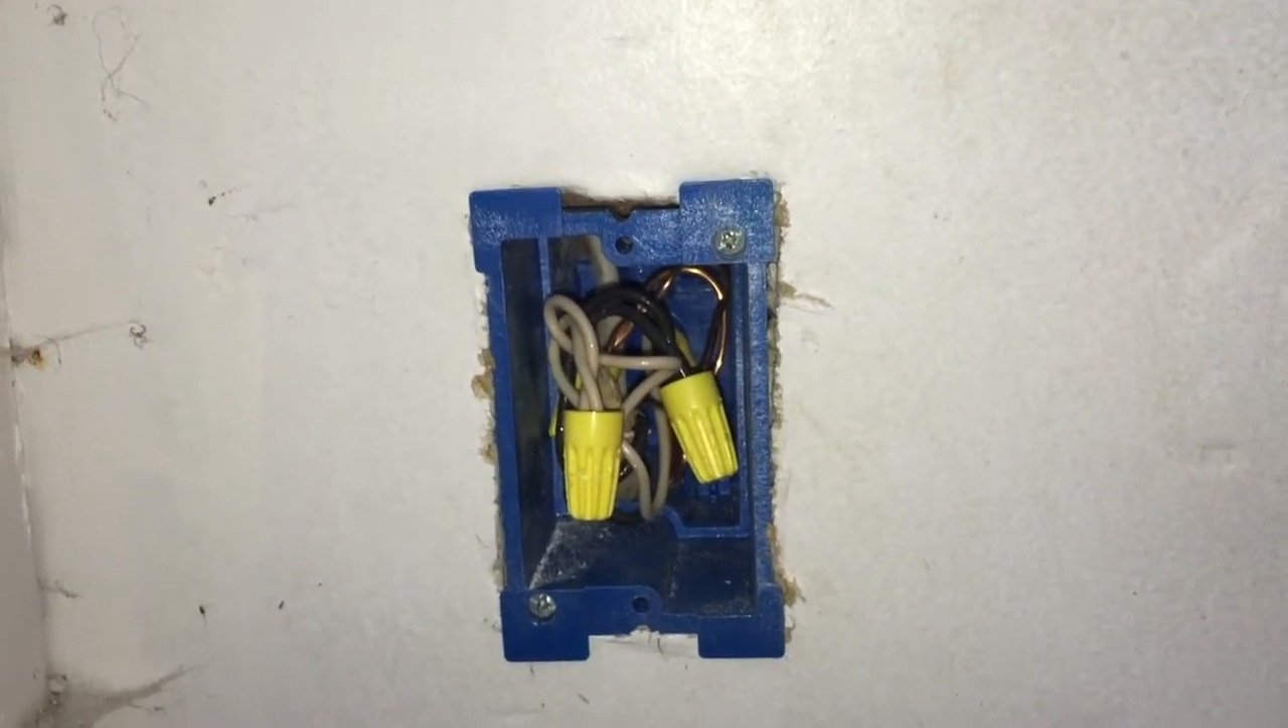Alright, here it is all tucked in there. Not the prettiest junction box ever, but ground wires stuffed in the back.